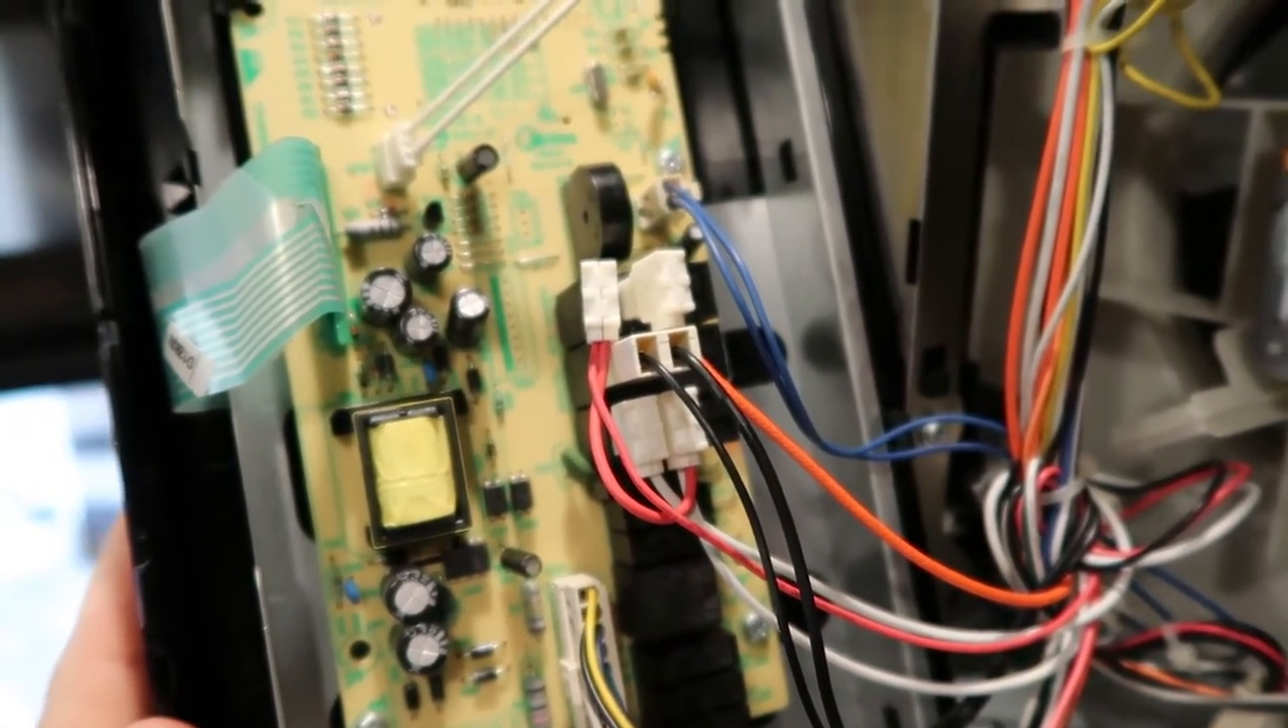So you can see we've got some plugs and some wiring that we need to unplug to get our switch panel, our control panel off.